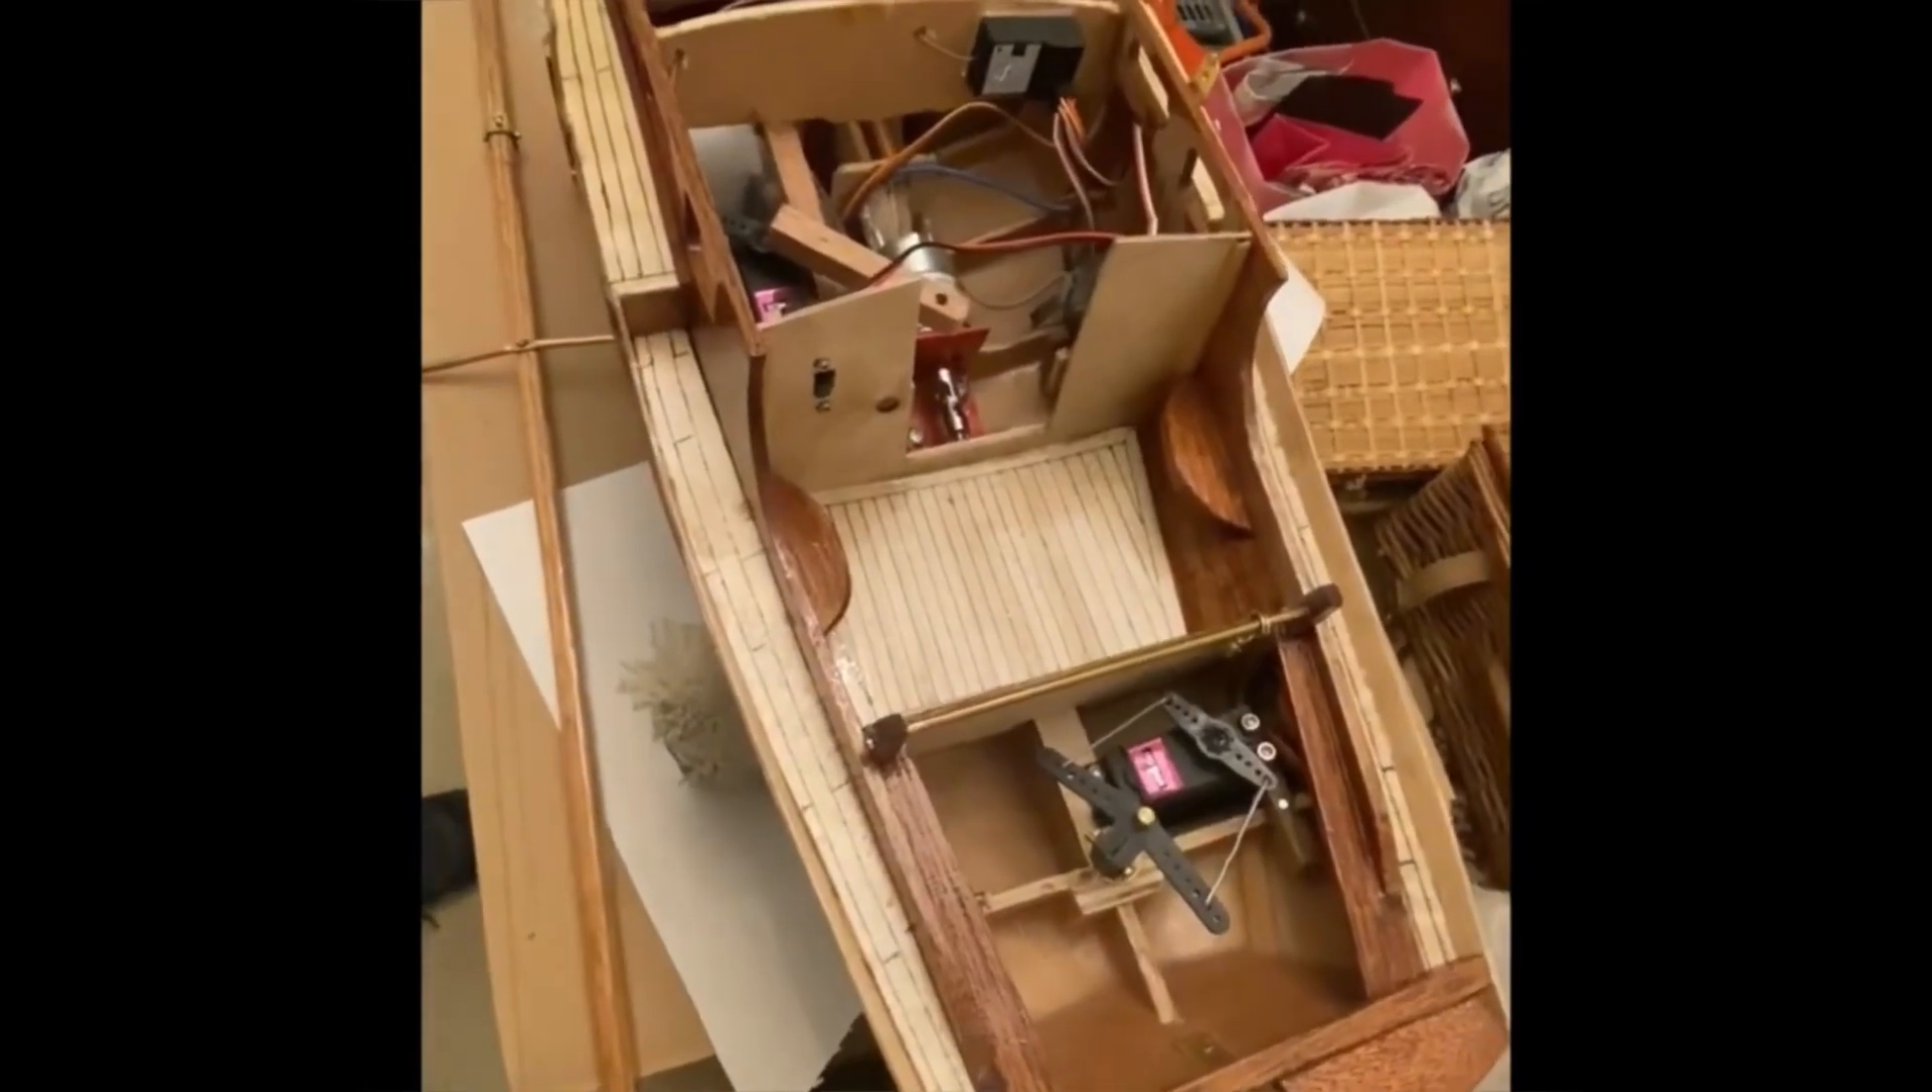Um got all the radio control gear in now.